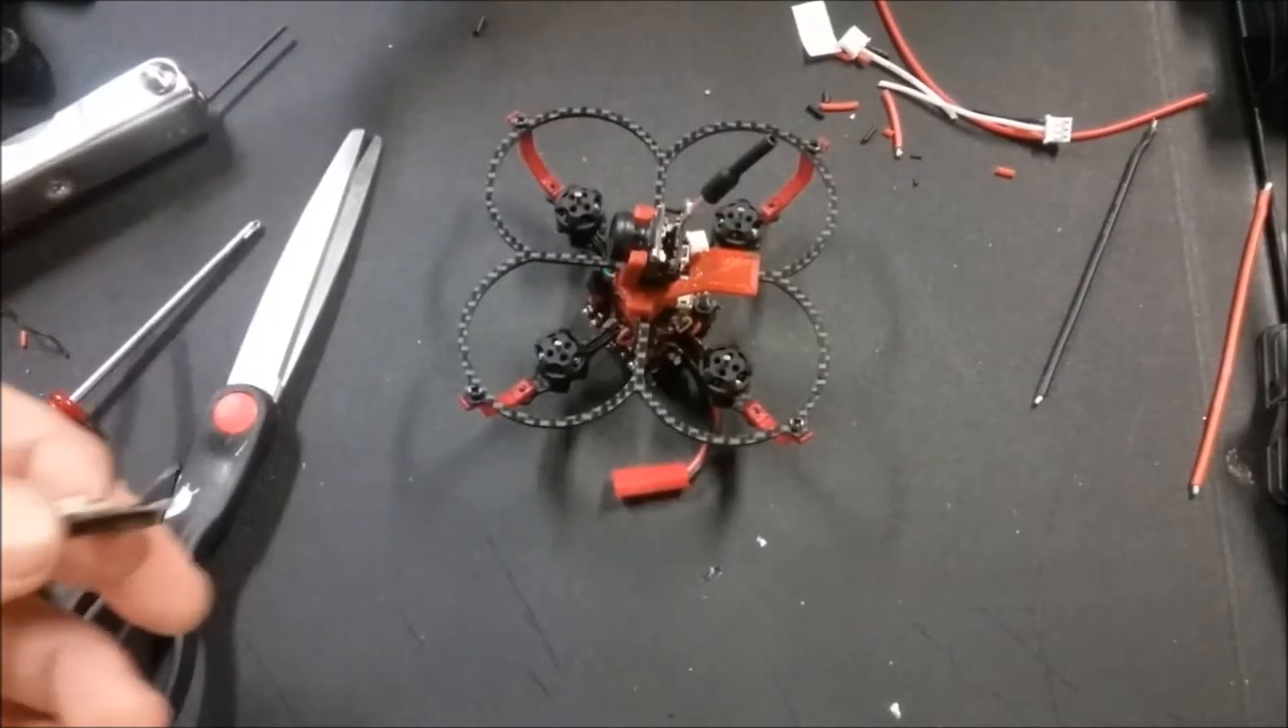And now we're pretty much done other than the props and your receiver.